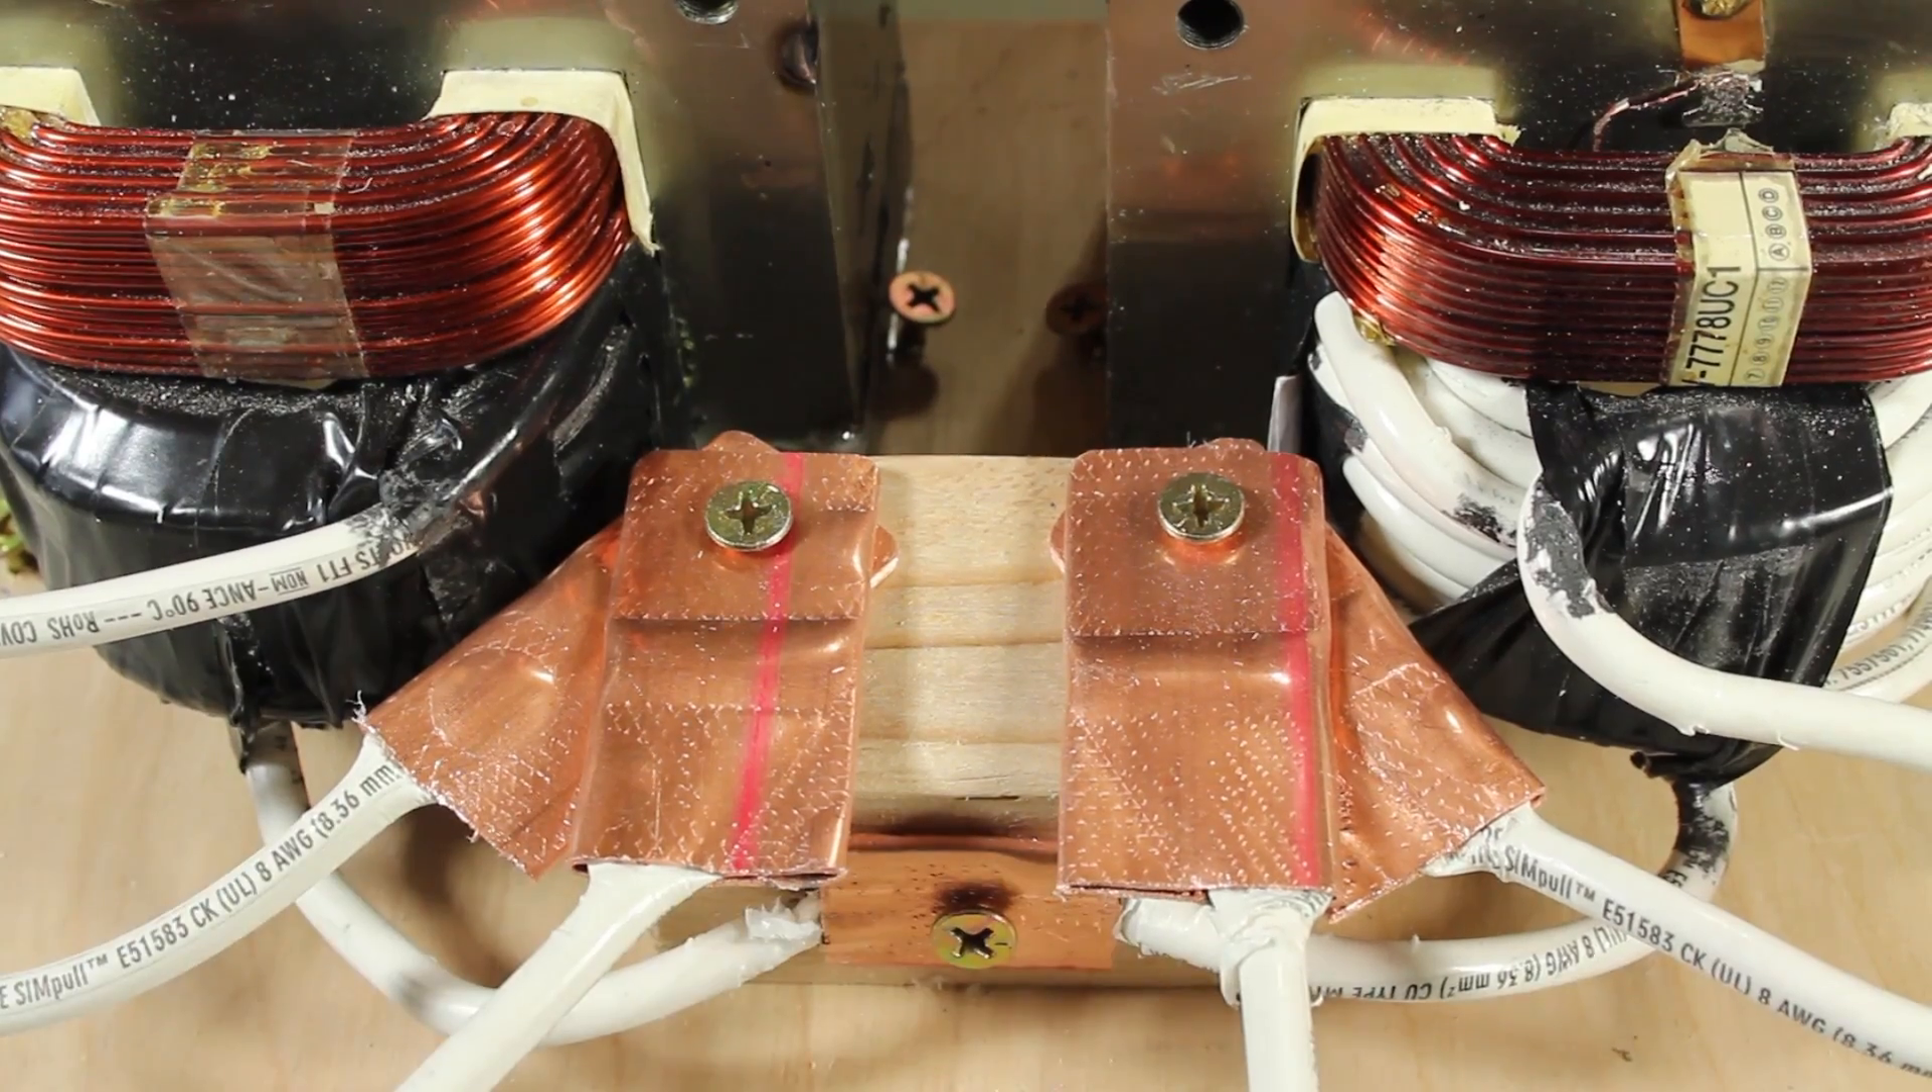The electrode holder gets attached in the same way, and here you can see there's plenty of separation to prevent the terminals from shorting out.